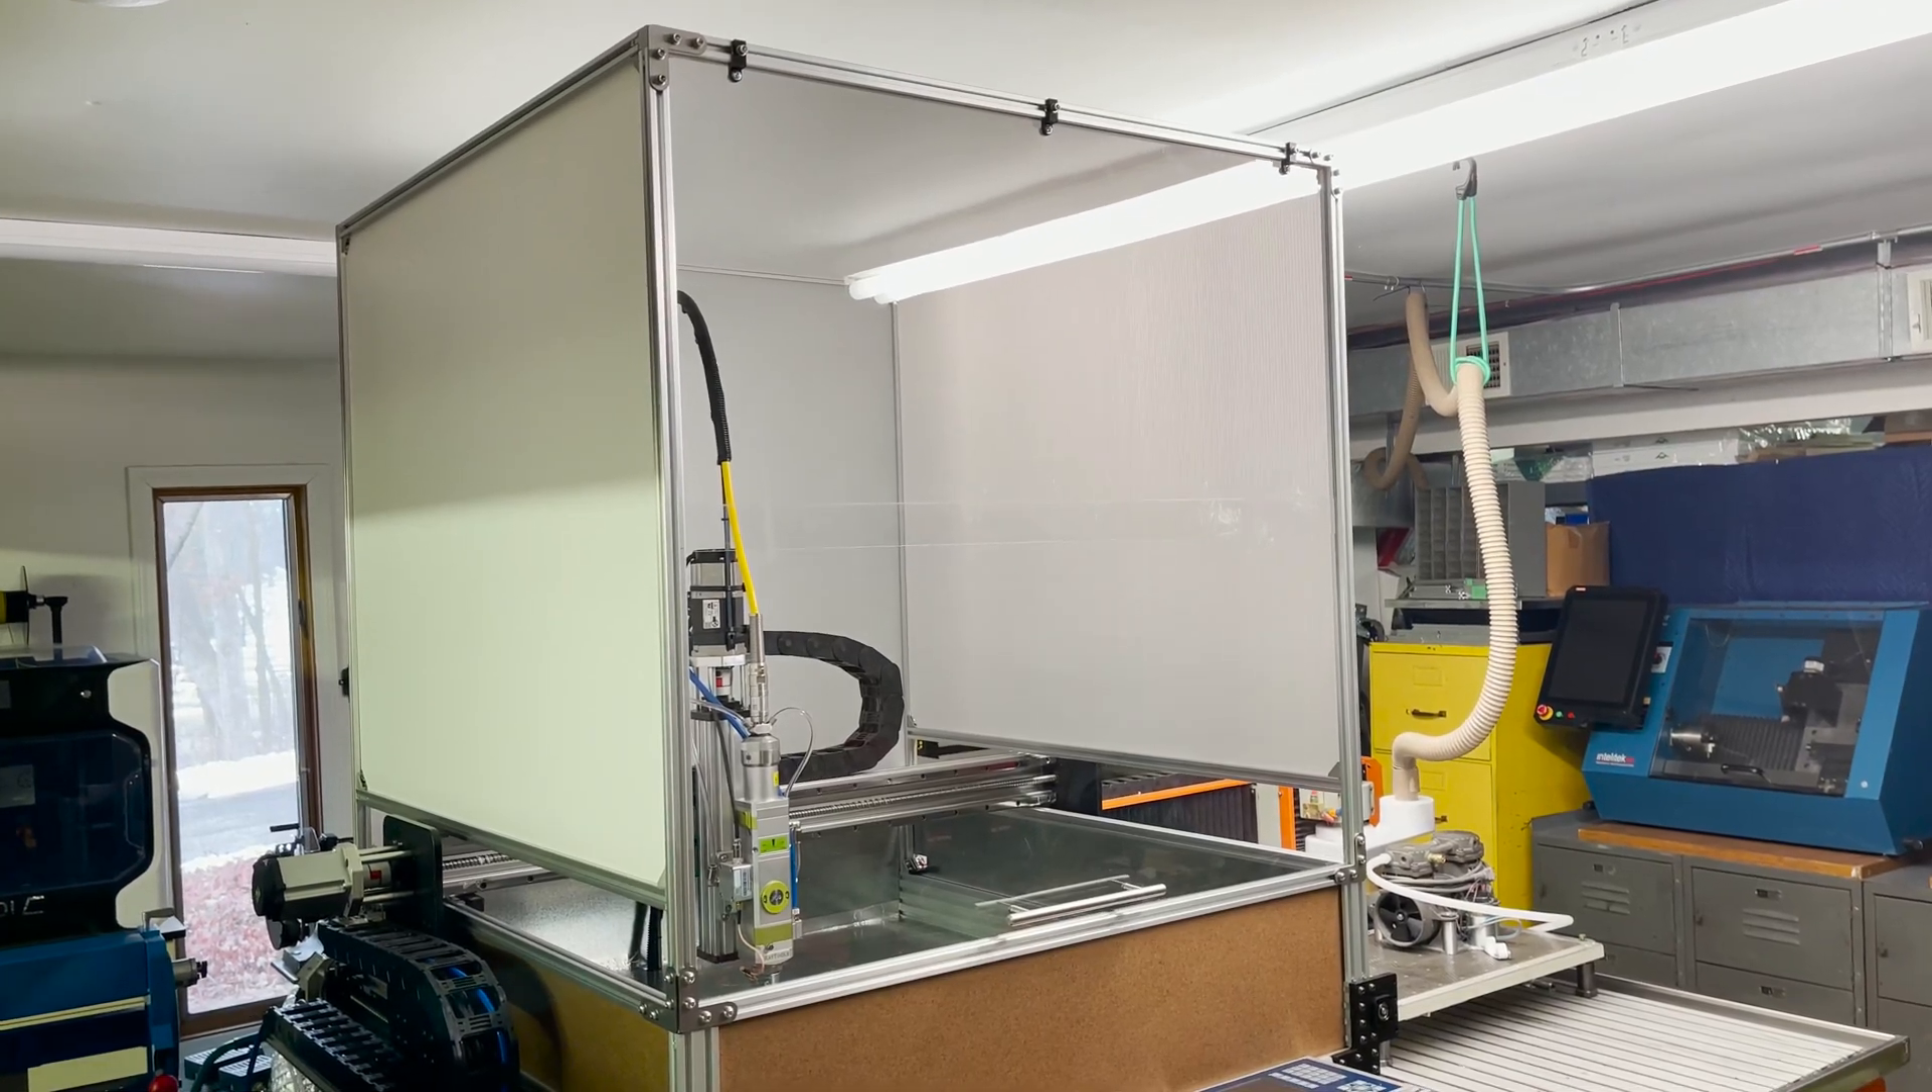Here are the acrylic panels installed.